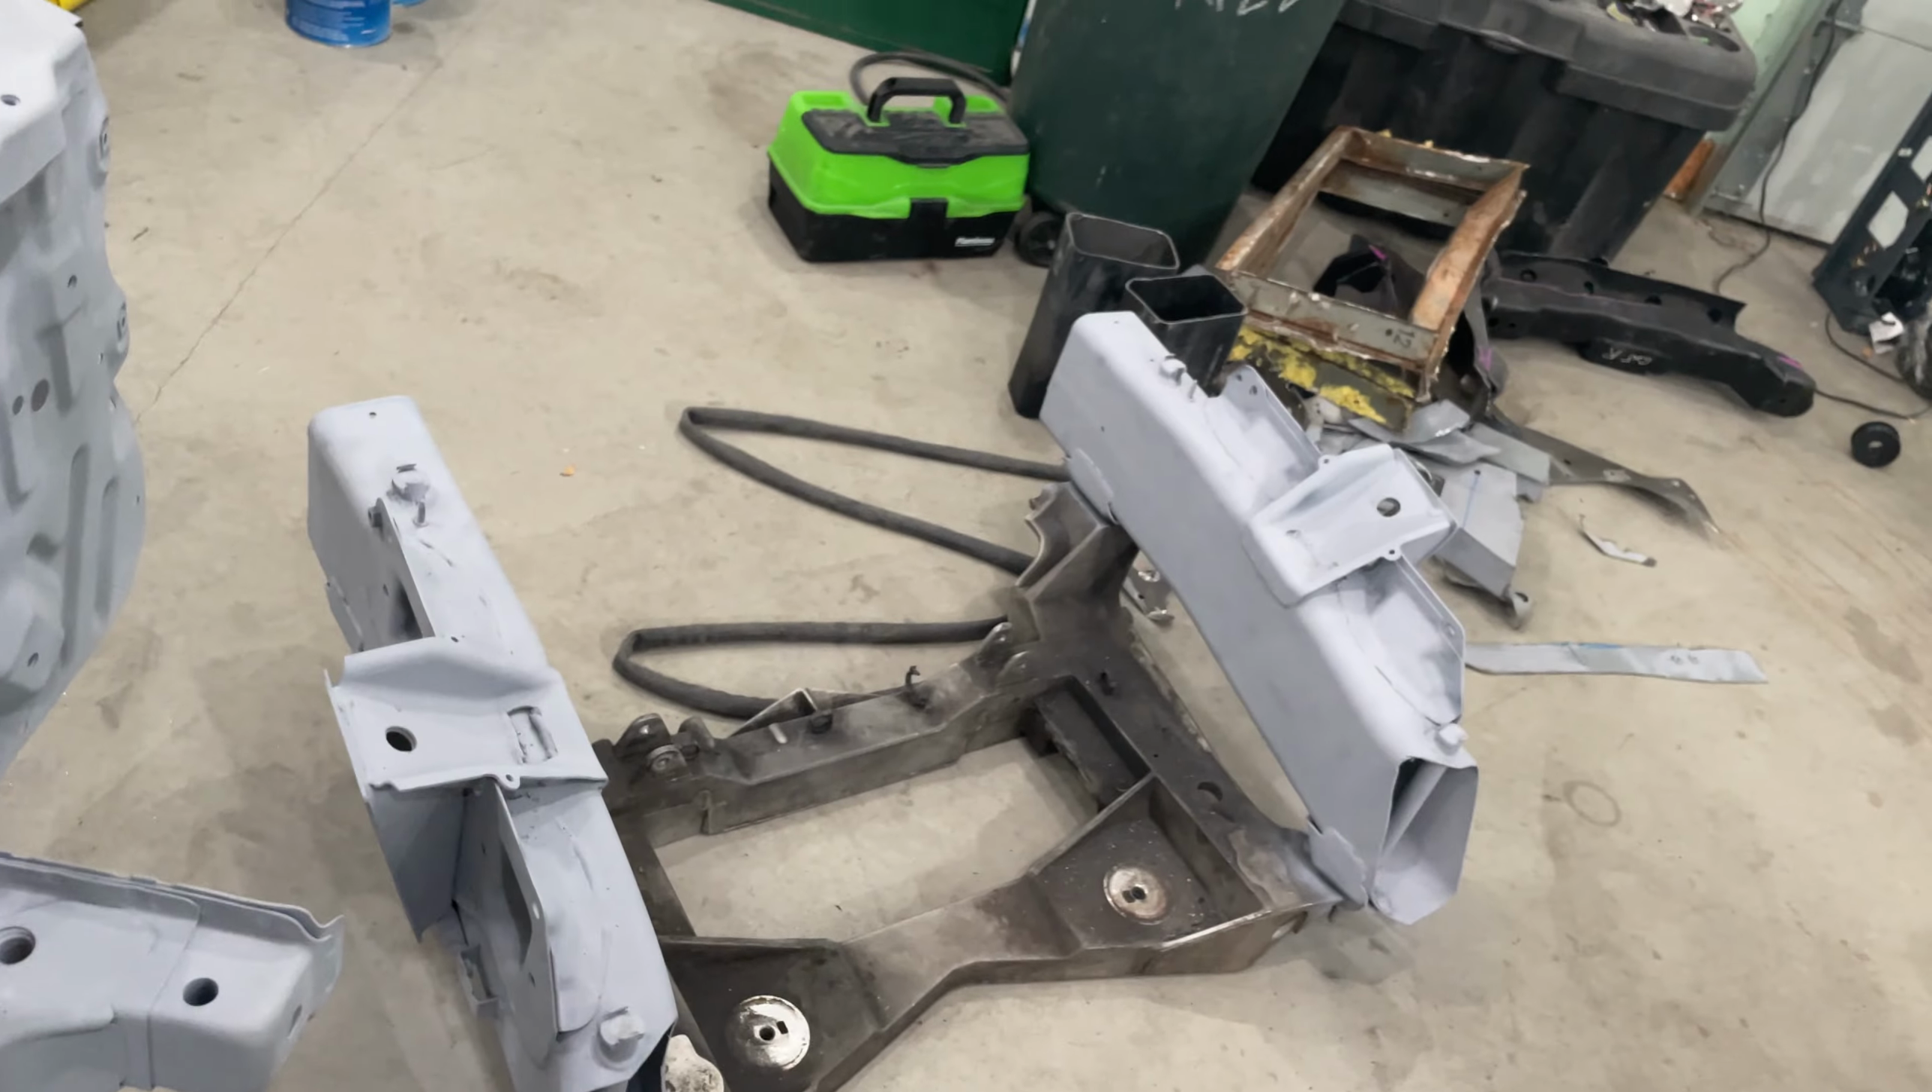I've still got to weld in those giant frame sections you can see there.